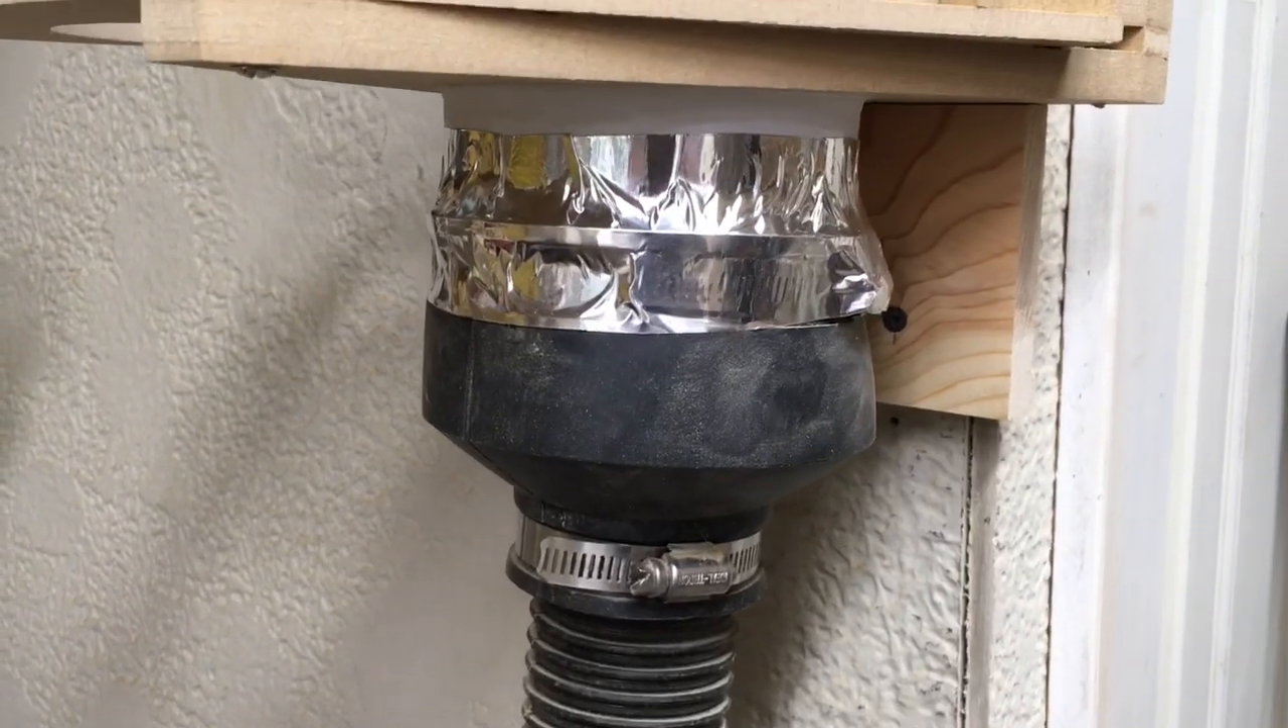Okay this is the way I currently have it where the adapter is just fixed to the blast gate and it's taped on.